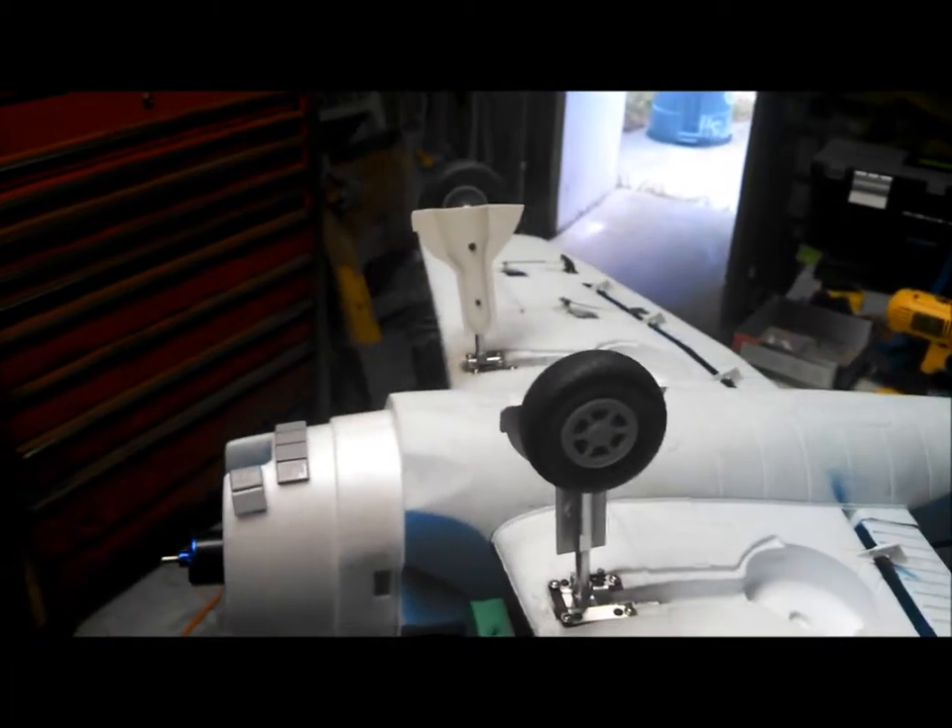Okay so I've completed the, uh, final installation of the RC Lander all metal hundred degree rotating retracts.